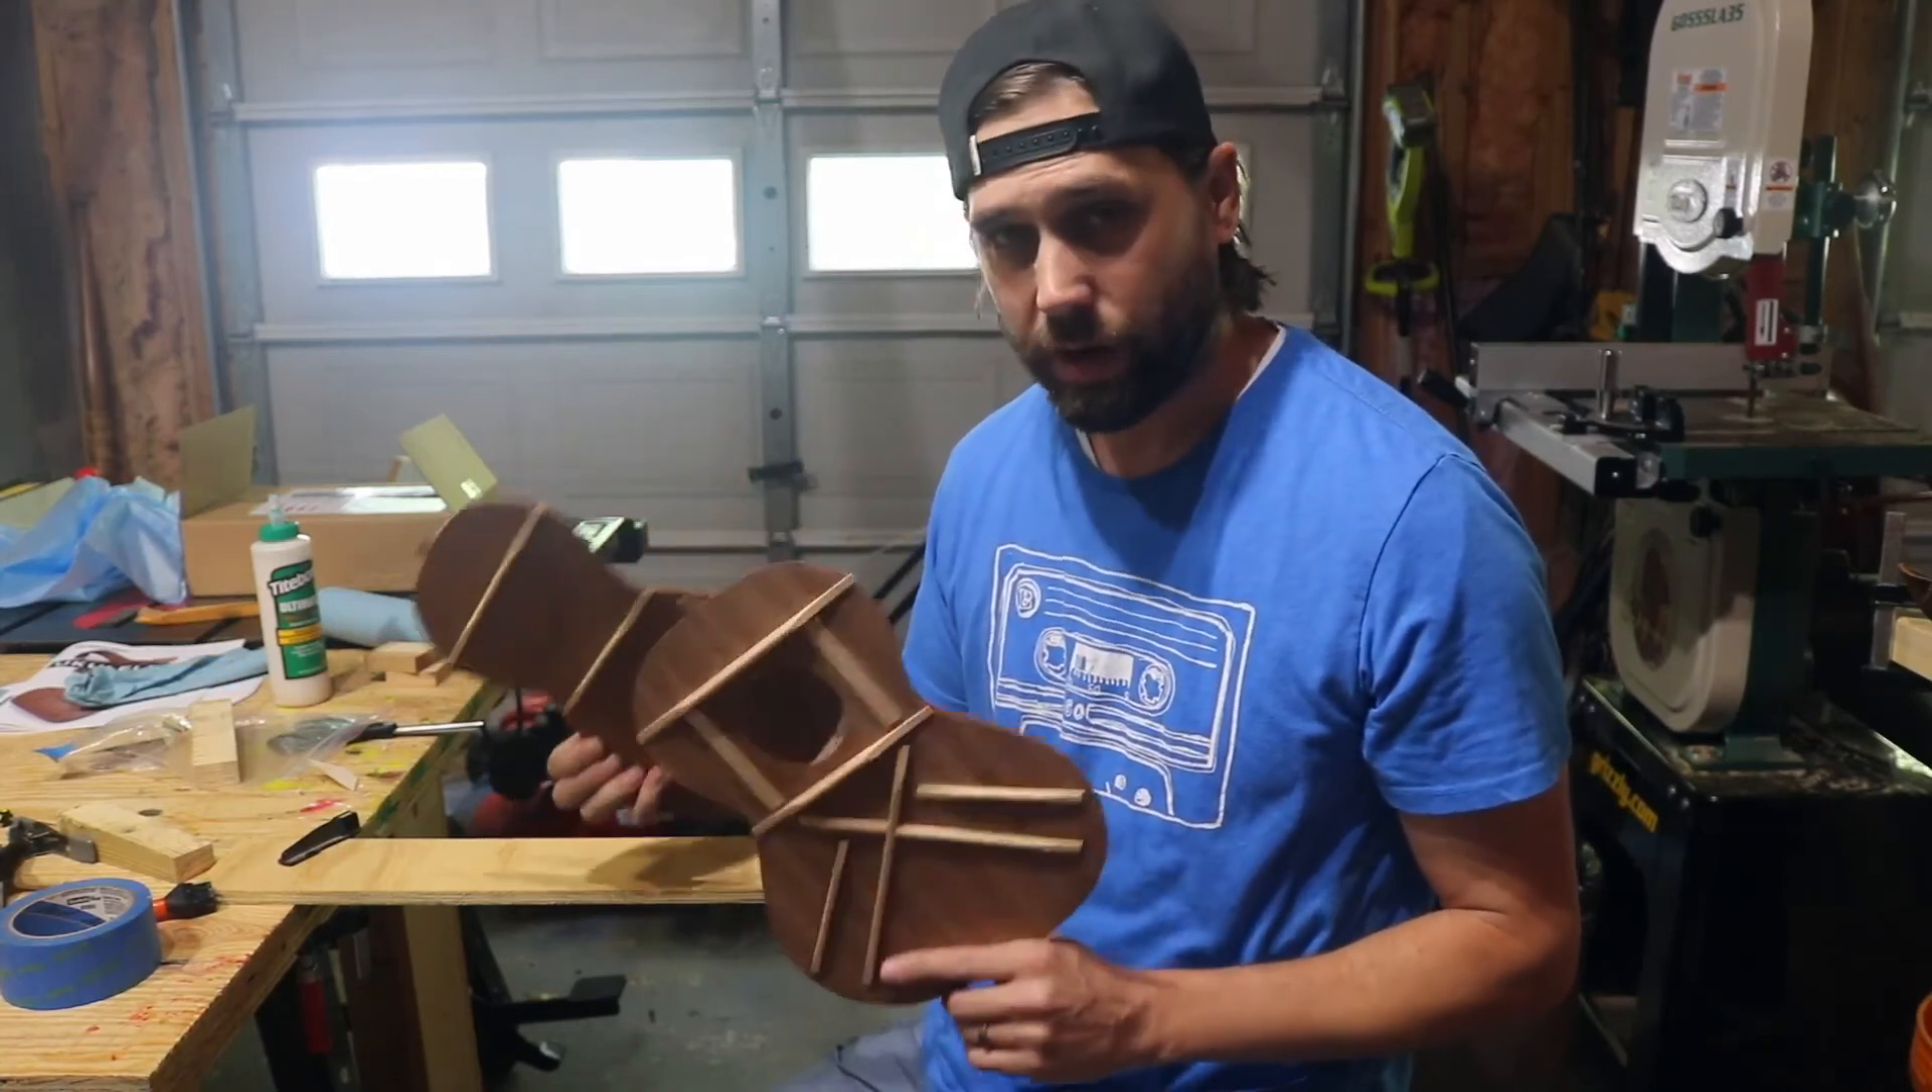Got the bracing pretty much done other than some cleanup here like I mentioned but thanks for watching.